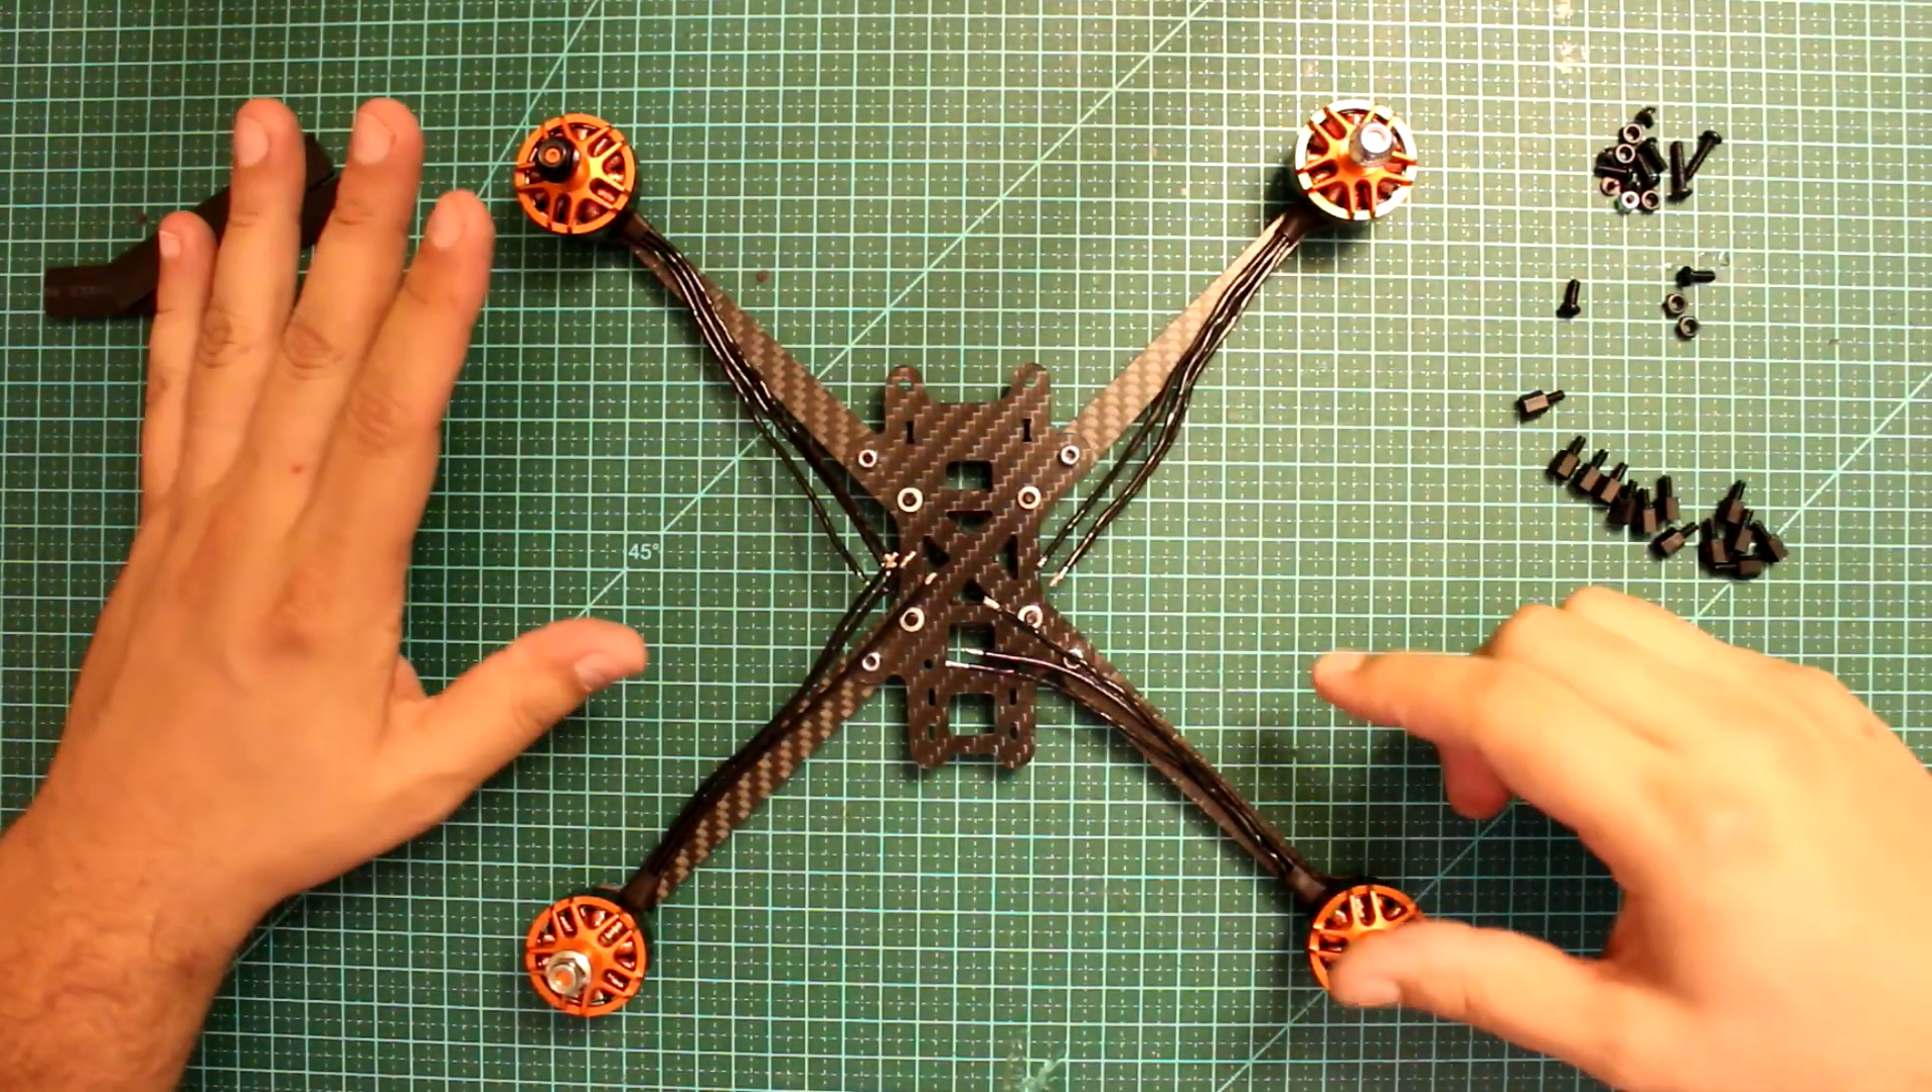Já fixei aqui os 4 motores, né? Tudo na ordem correta Preto Prata Prata Preto.